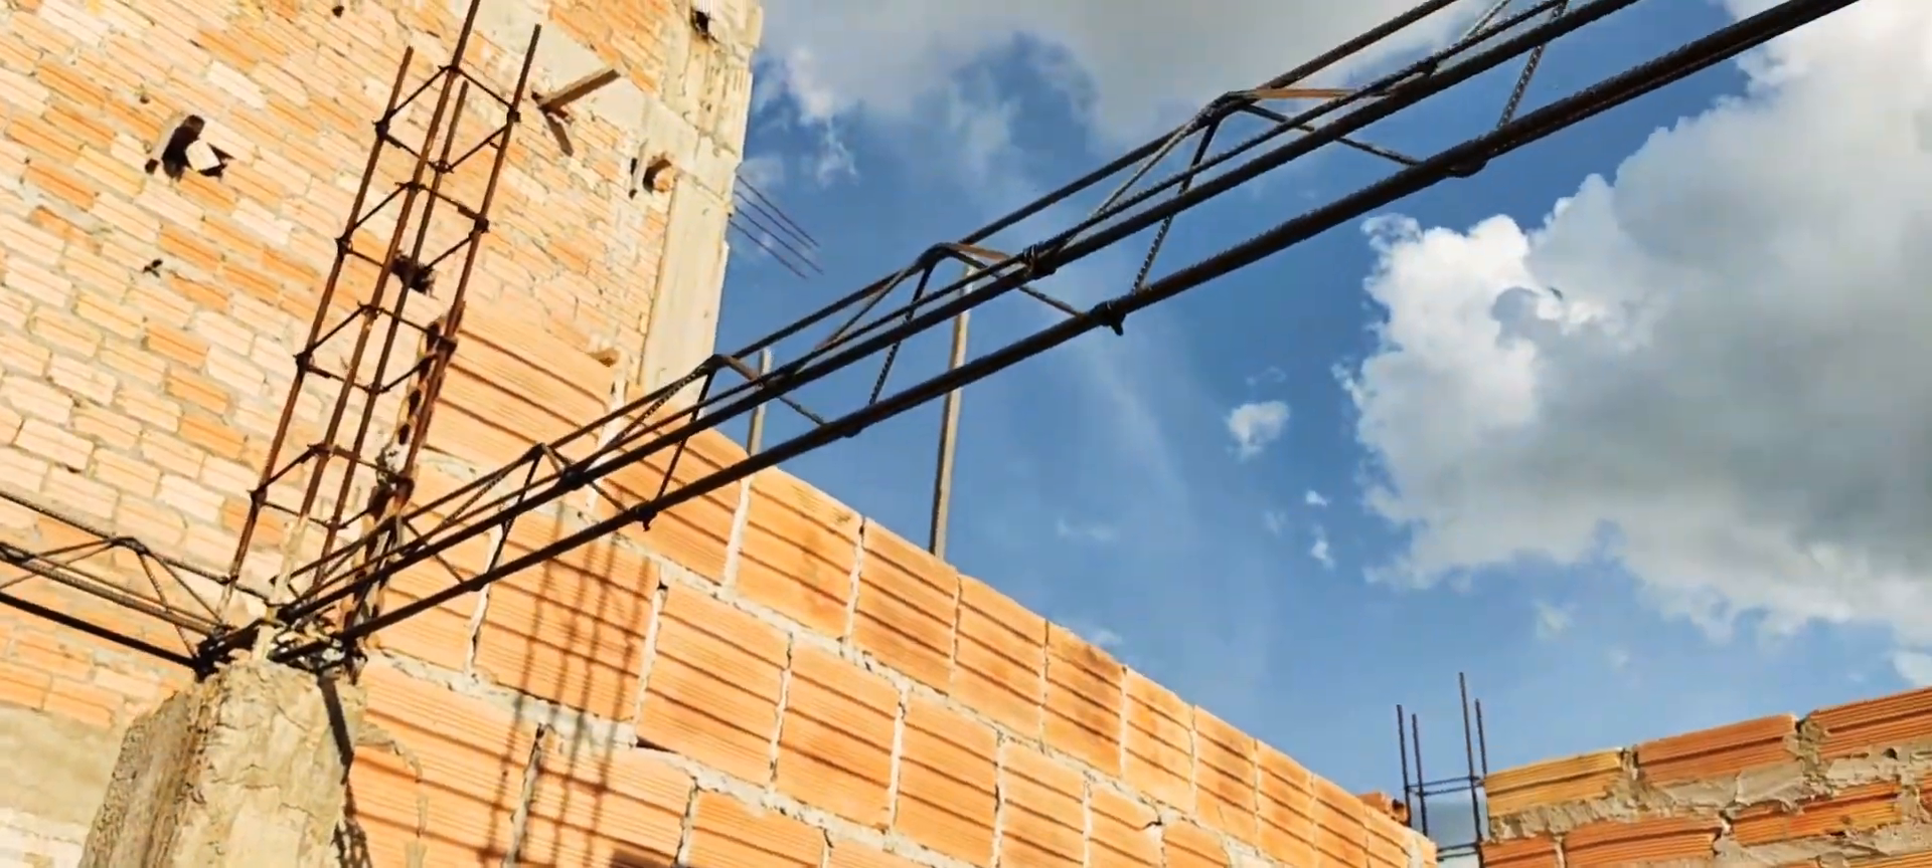Então, eu já estou com as ferragens, né? Colocada.